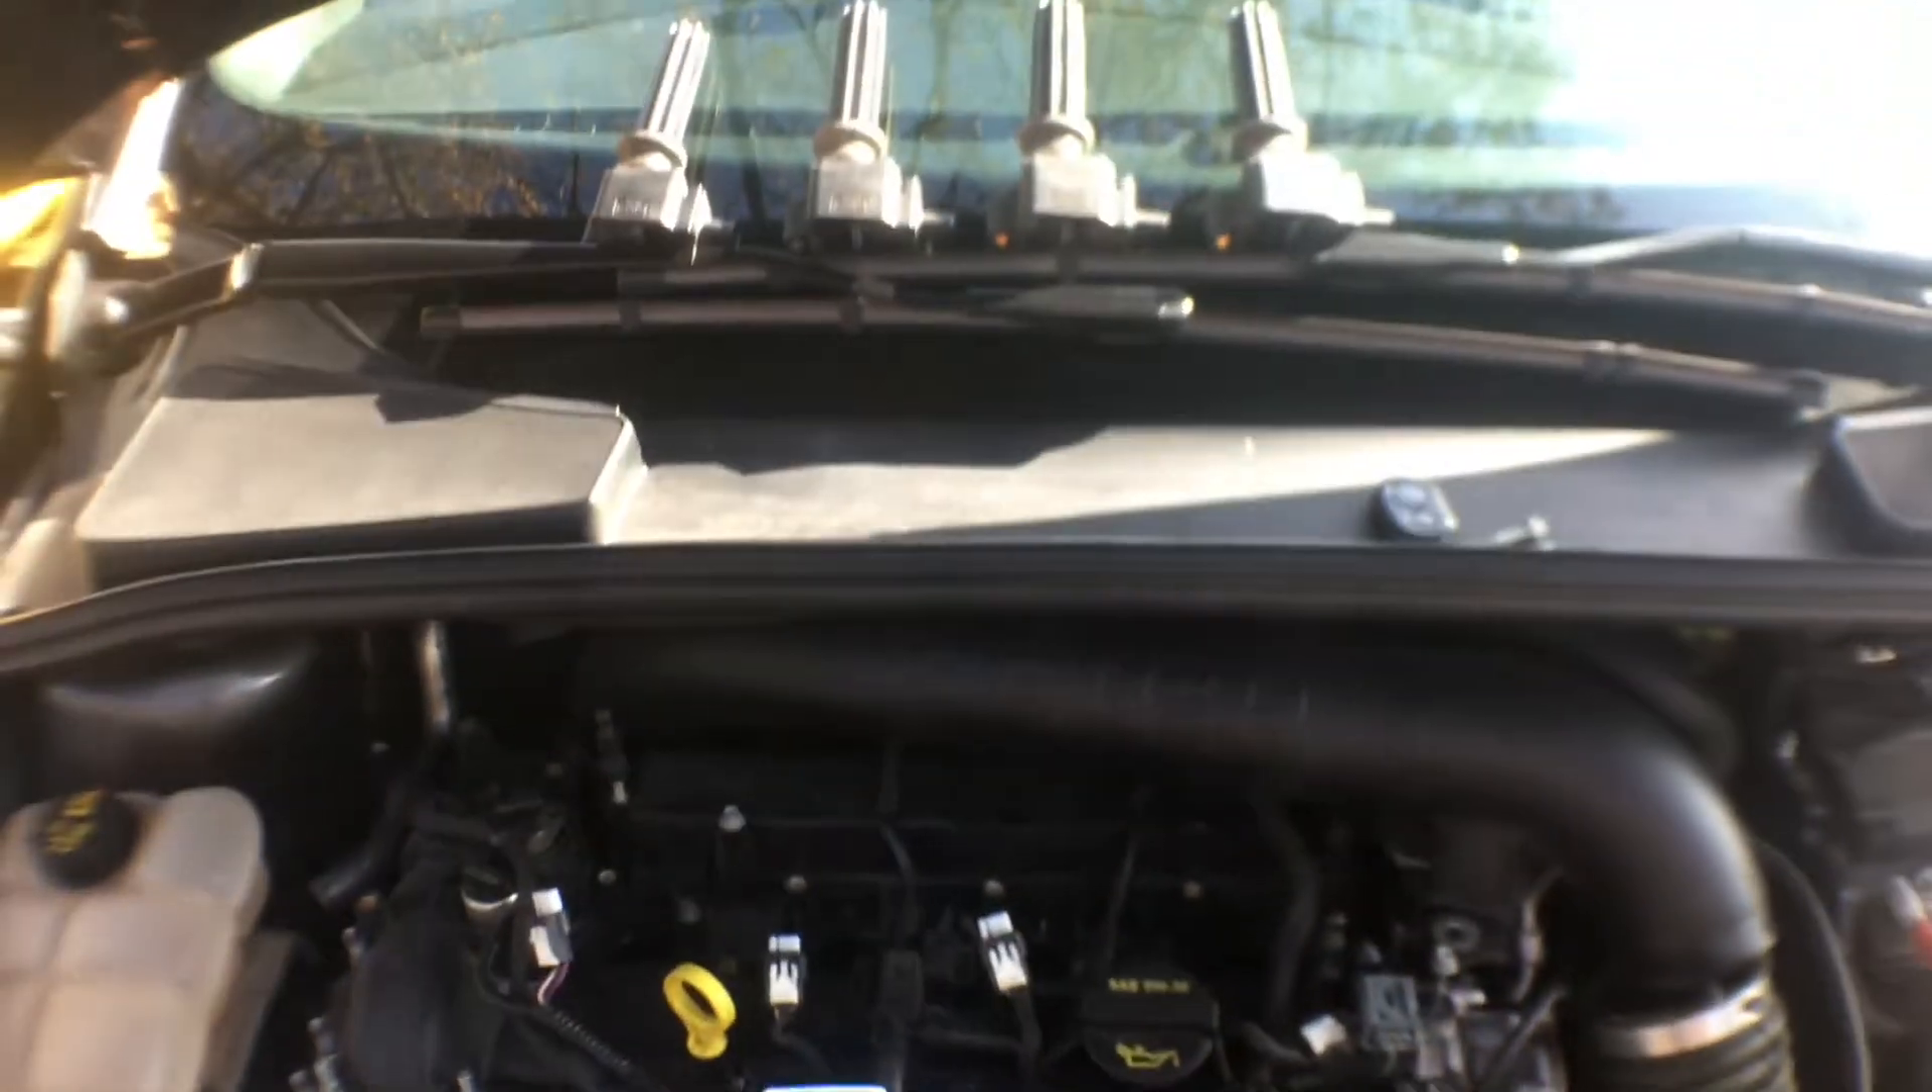Alright, so I got all the coils out.